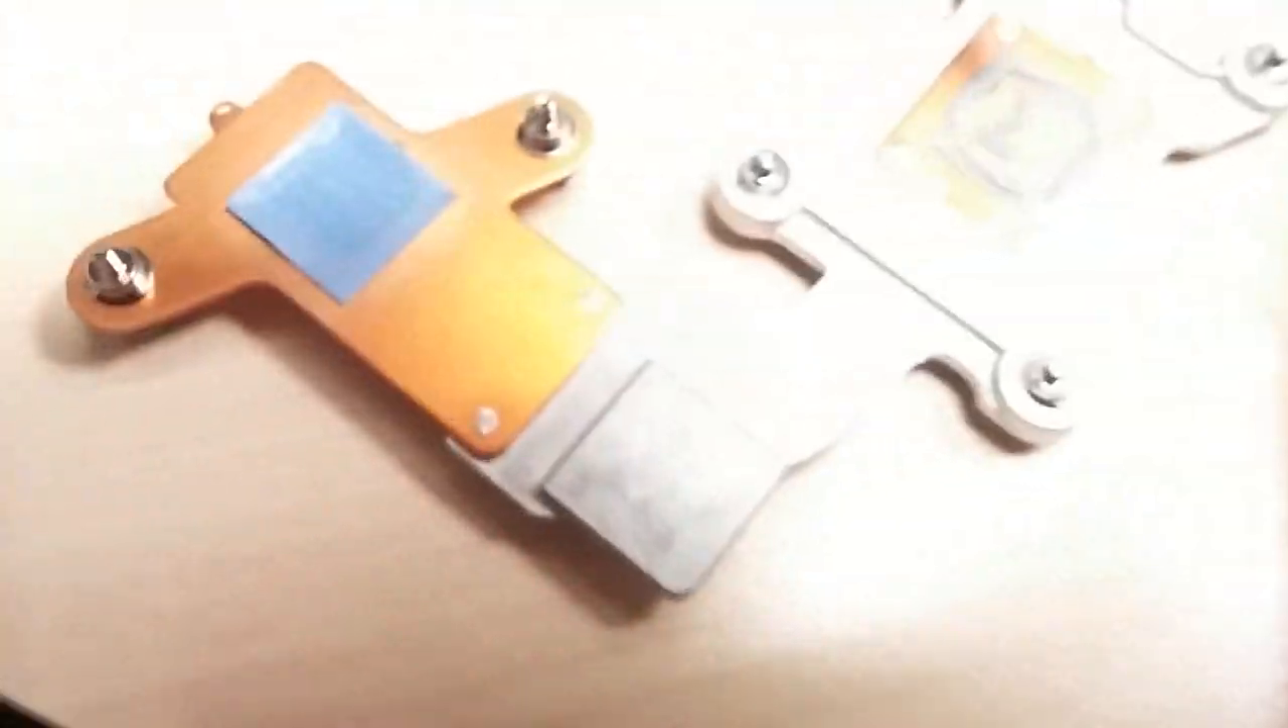And this is what the heat sink looks like once I got it off.